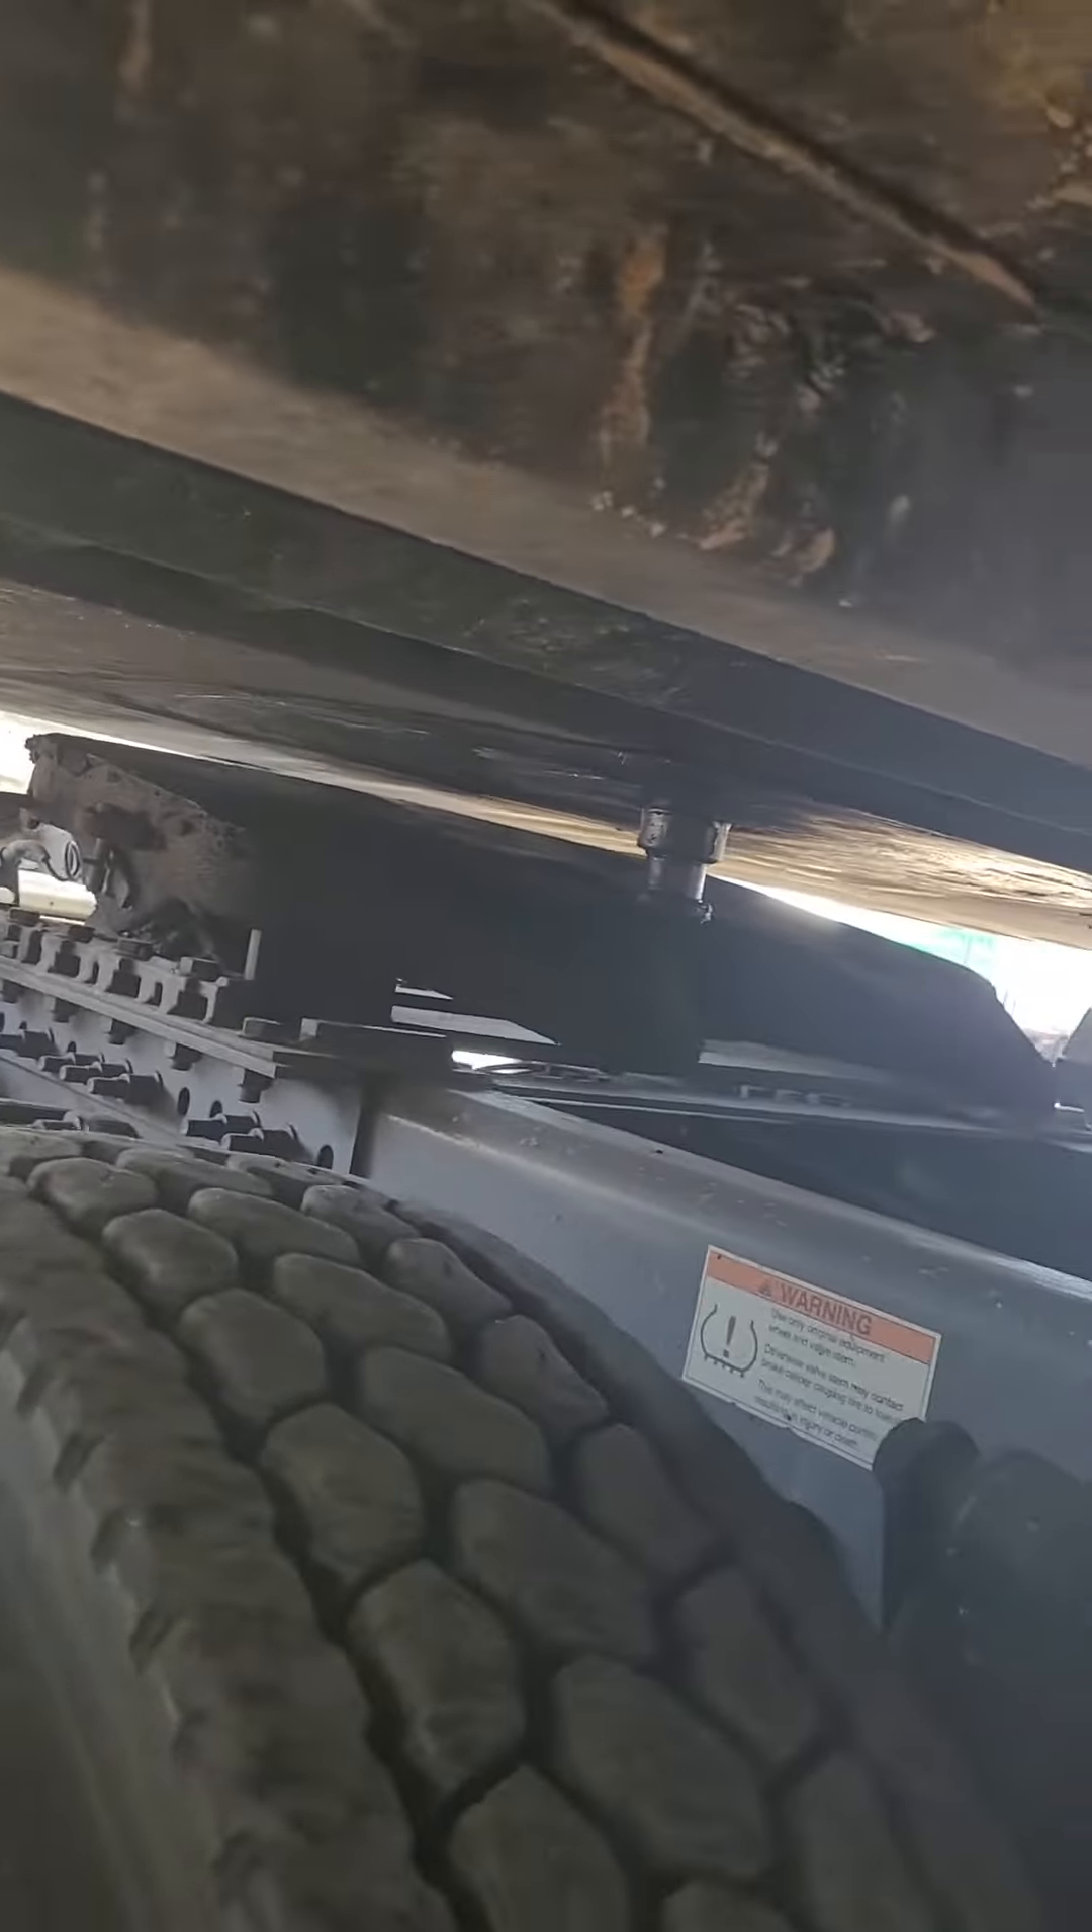You see that gap in between there do you see that's the what you call it that's the kingpin literally it's not connected at all.